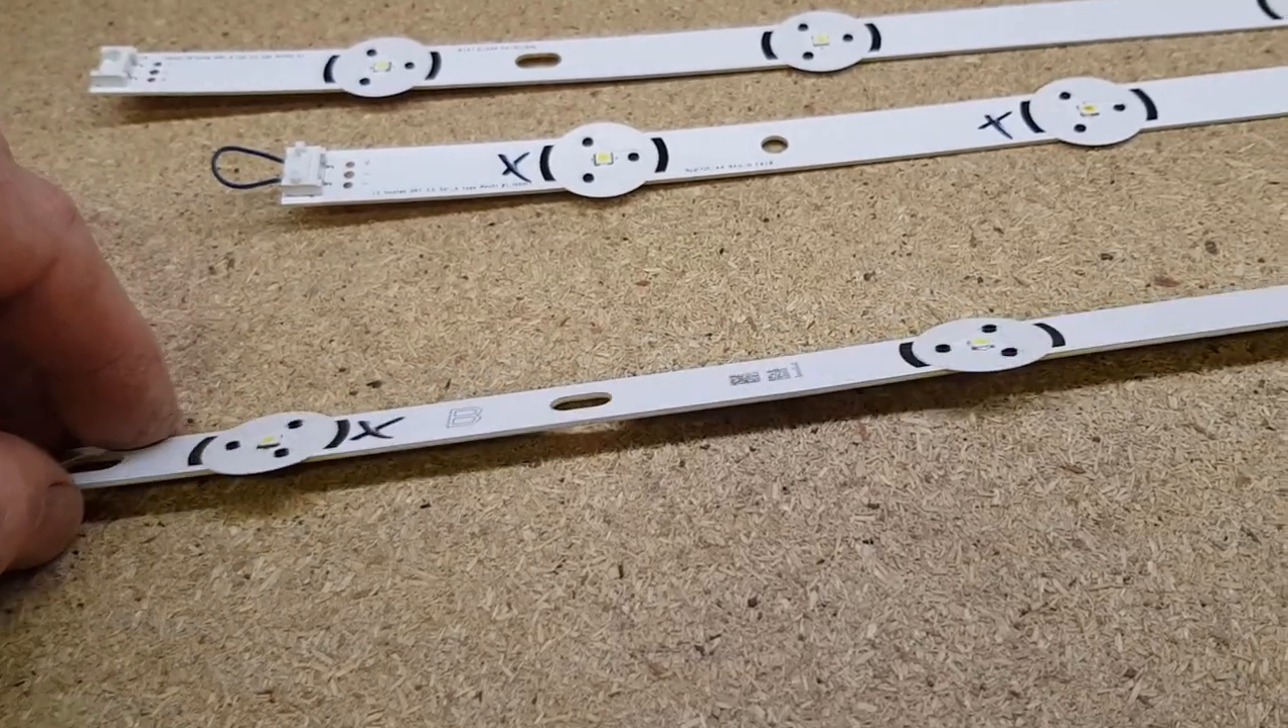So i've got the strips off.